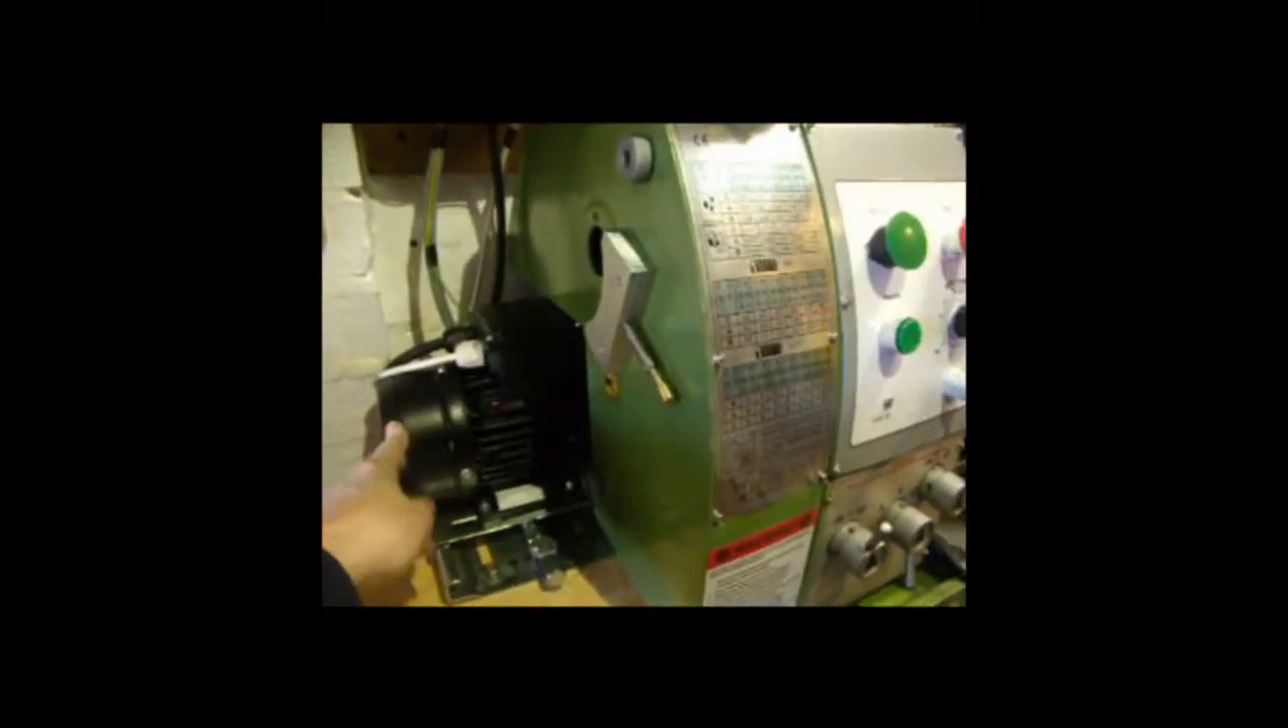The motor now is sticking out here.